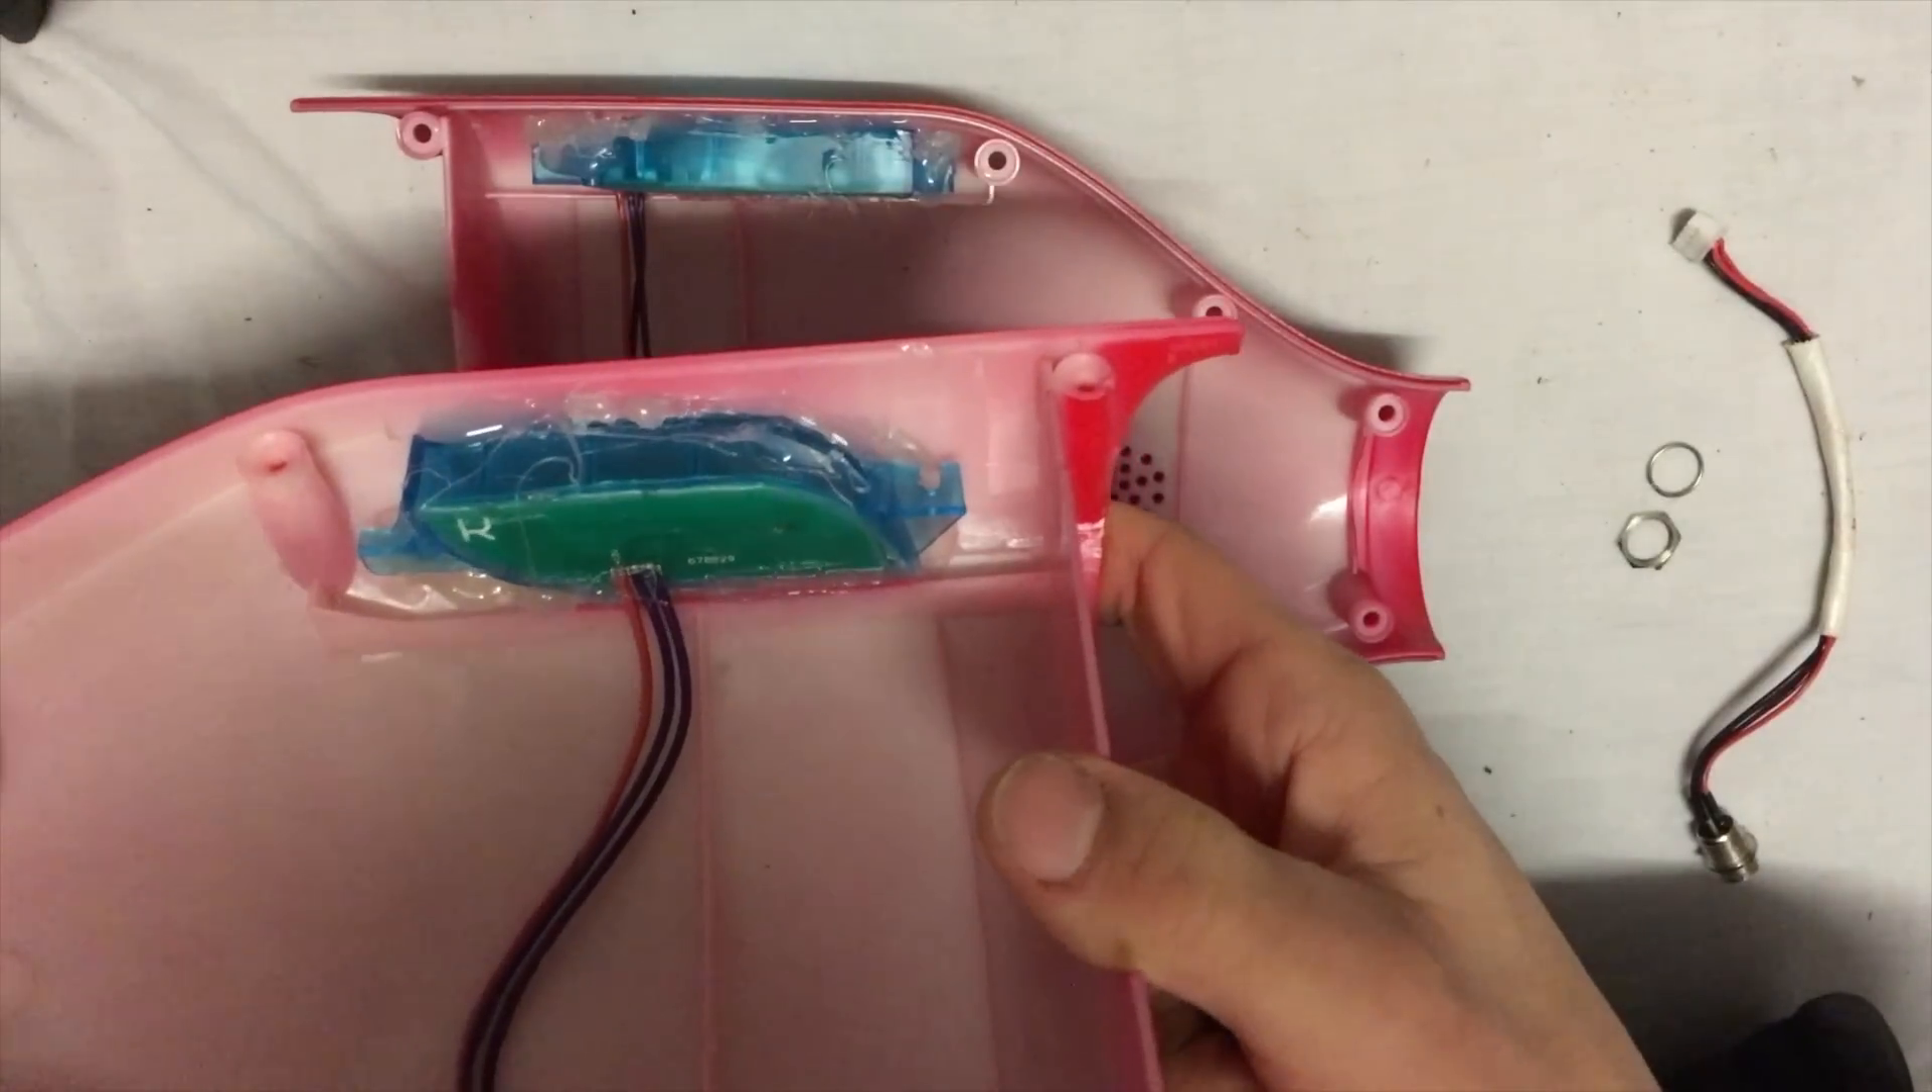I've securely fitted both of the lights in with a glue gun. I may have used a bit too much glue but that doesn't really matter to be honest at this point.